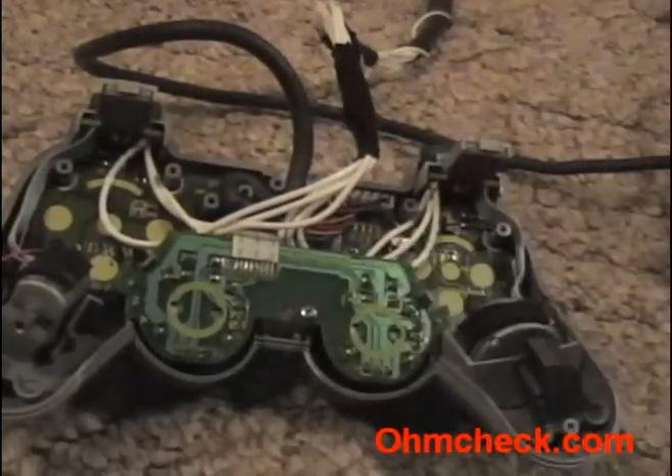We've got the controller opened up.